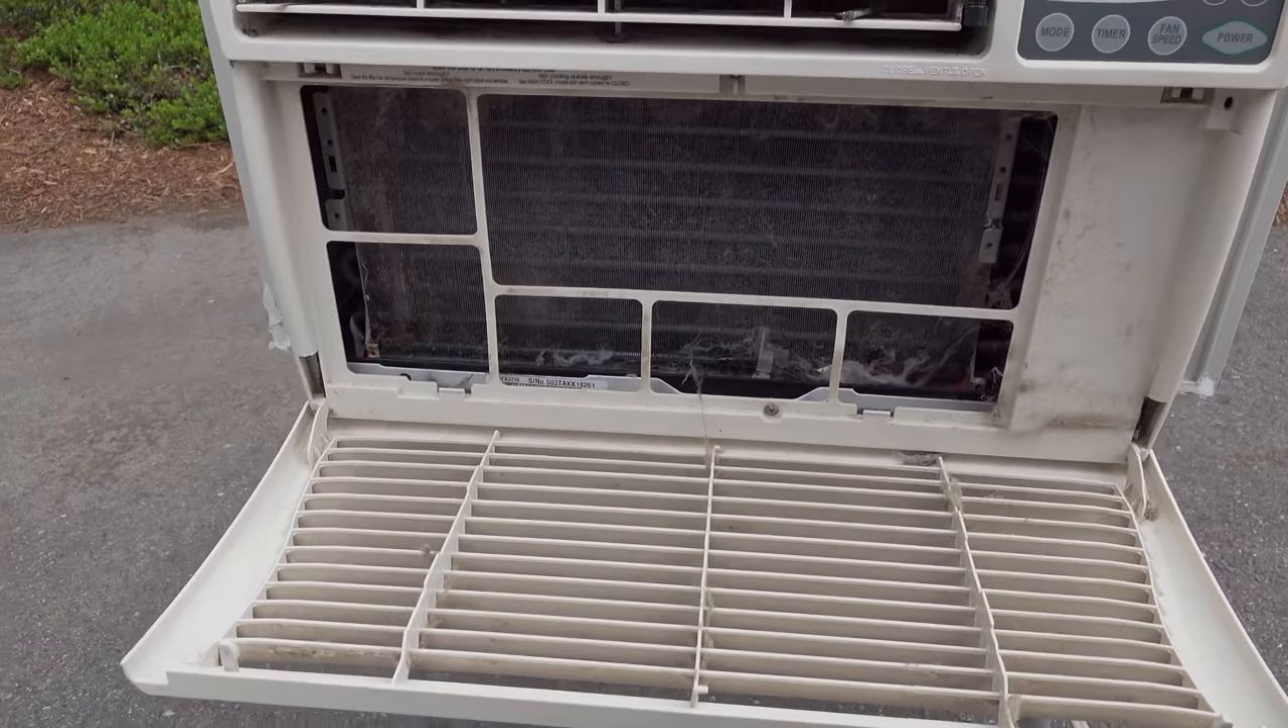This thing is missing its filter.